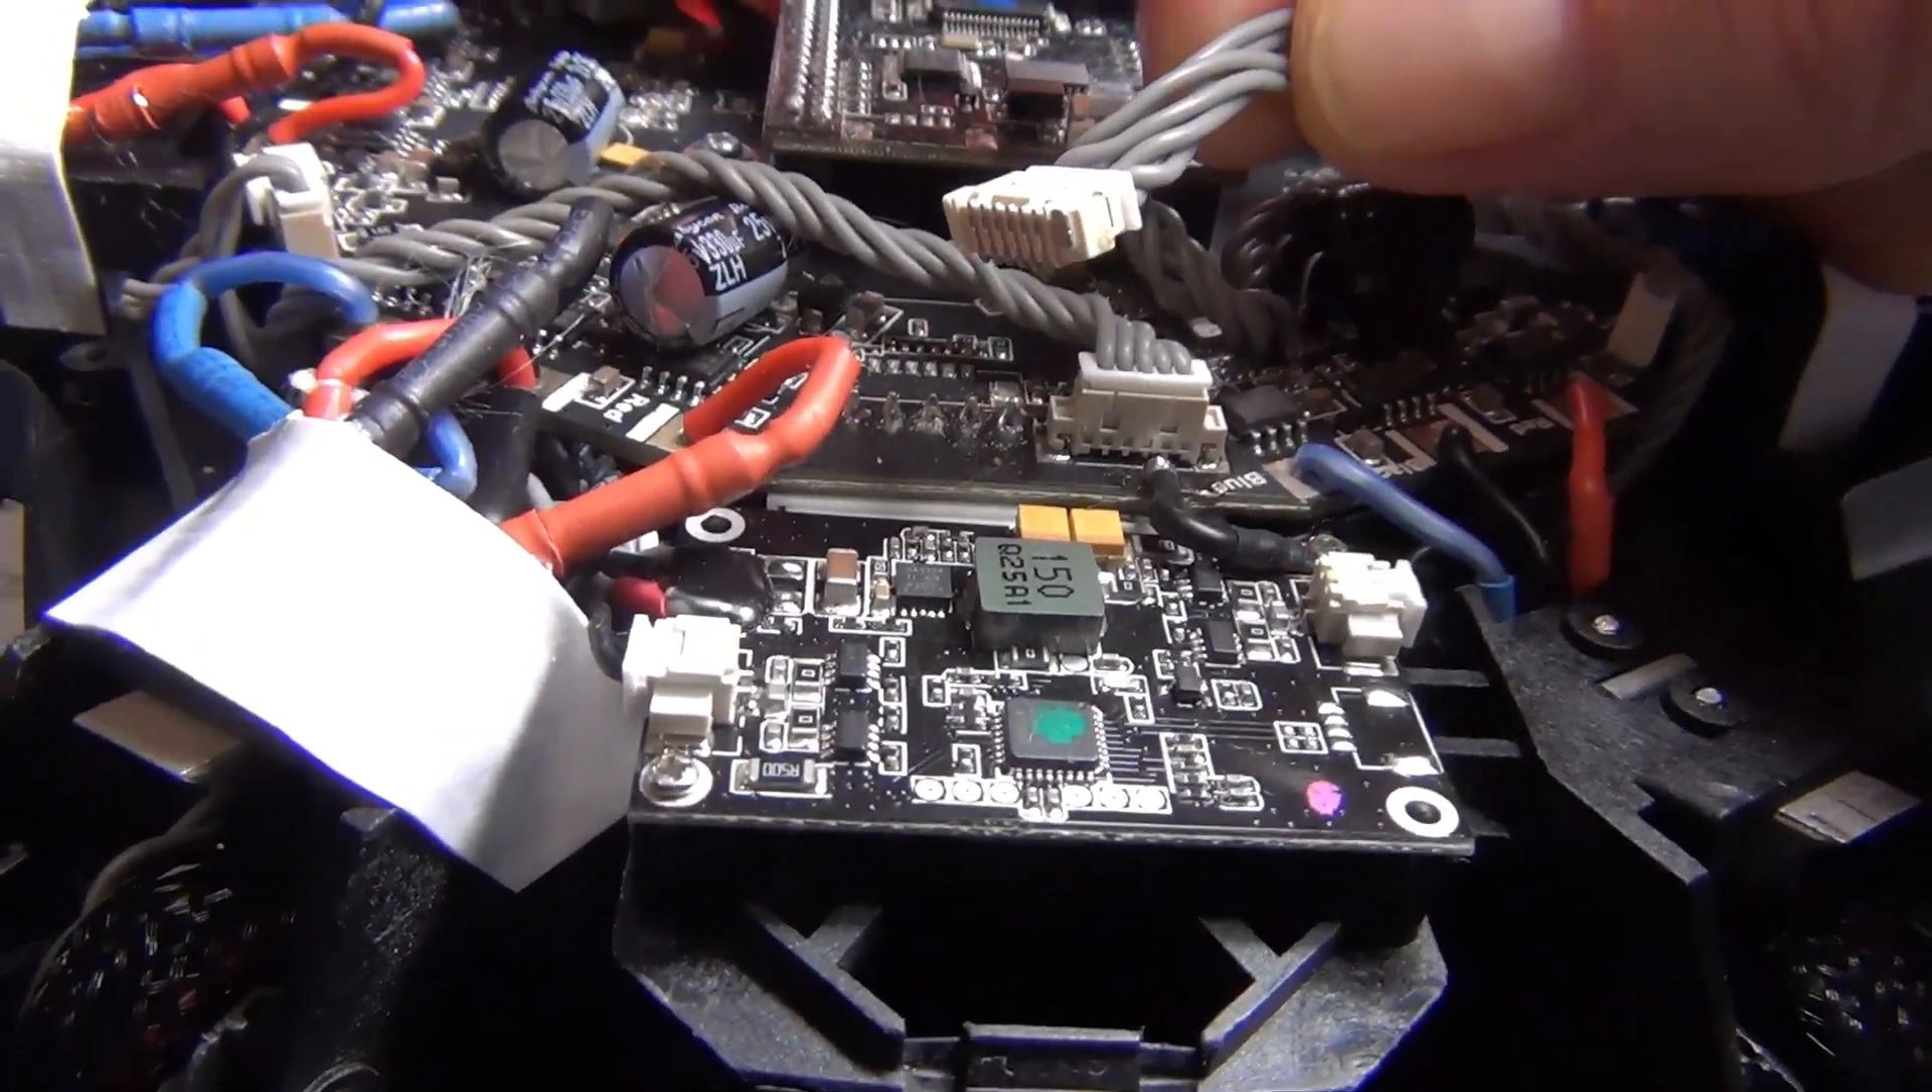It's pulled away from the circuit board.